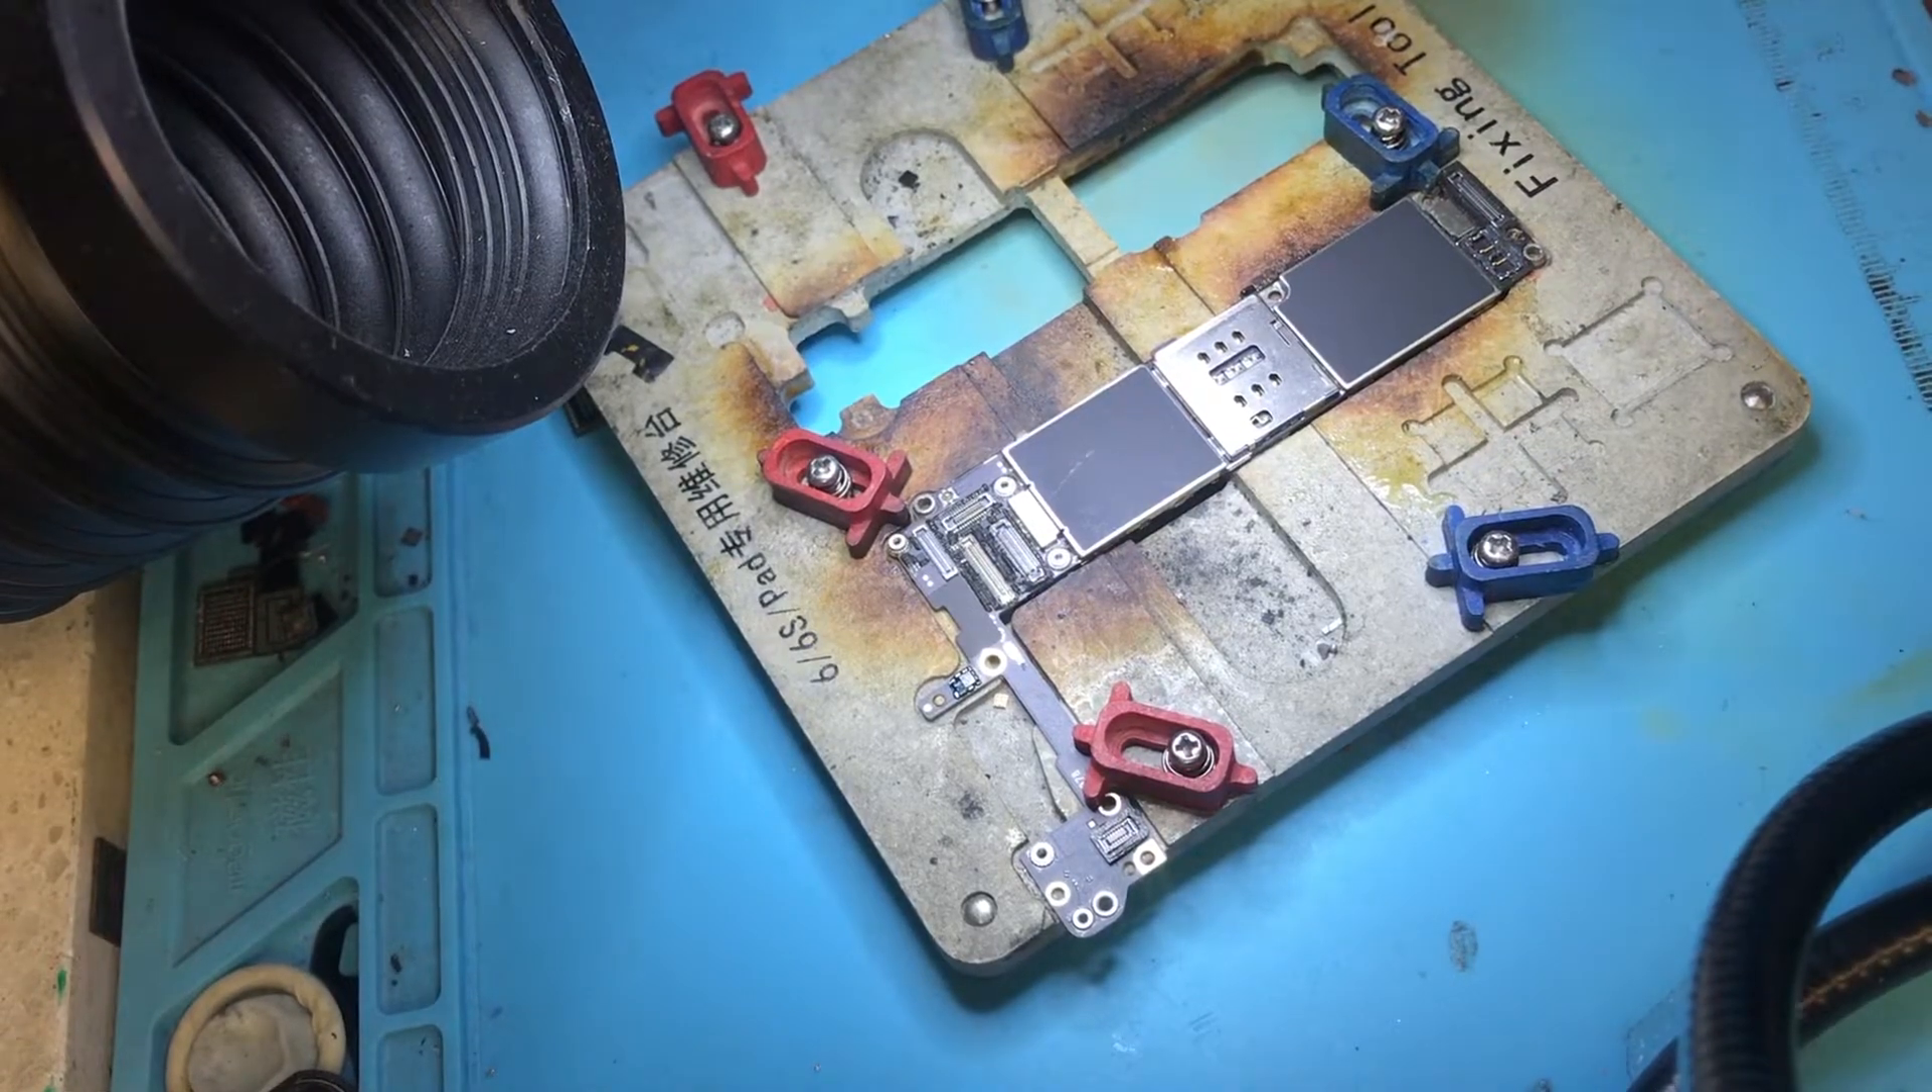Okay, I got the board taken out of the housing and got it on my workstation.